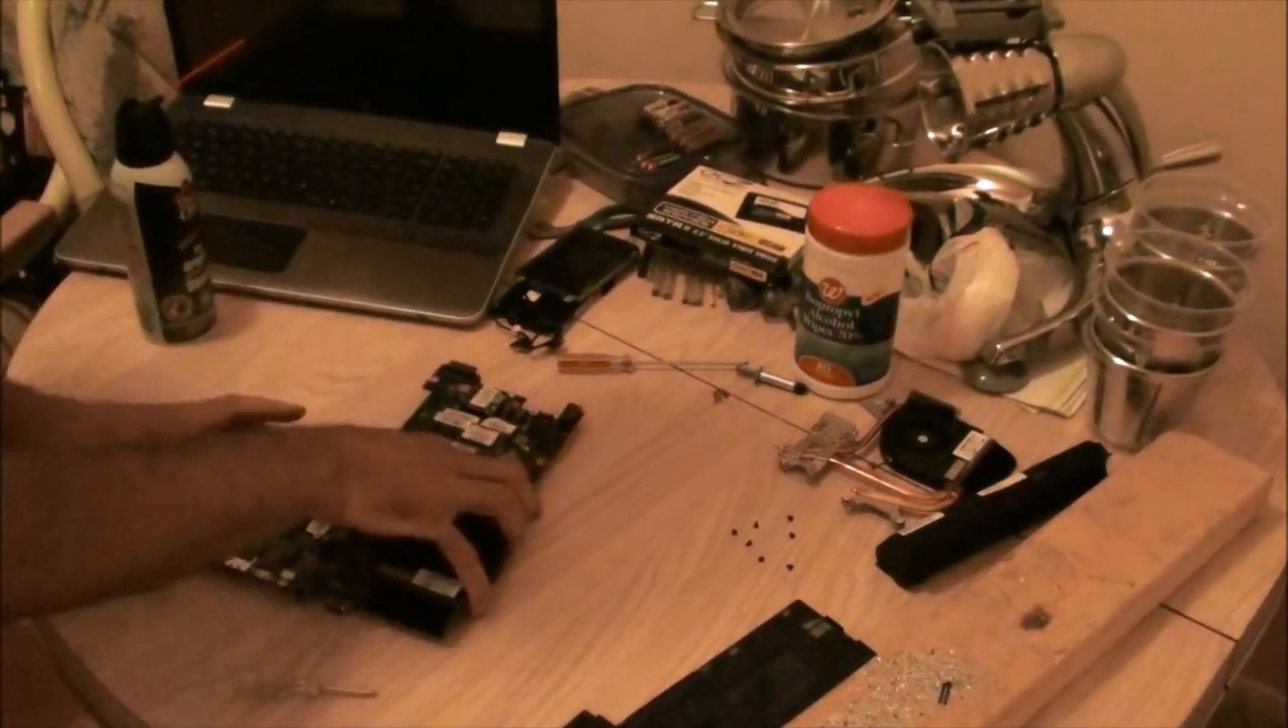Alright, now you got your motherboard out.